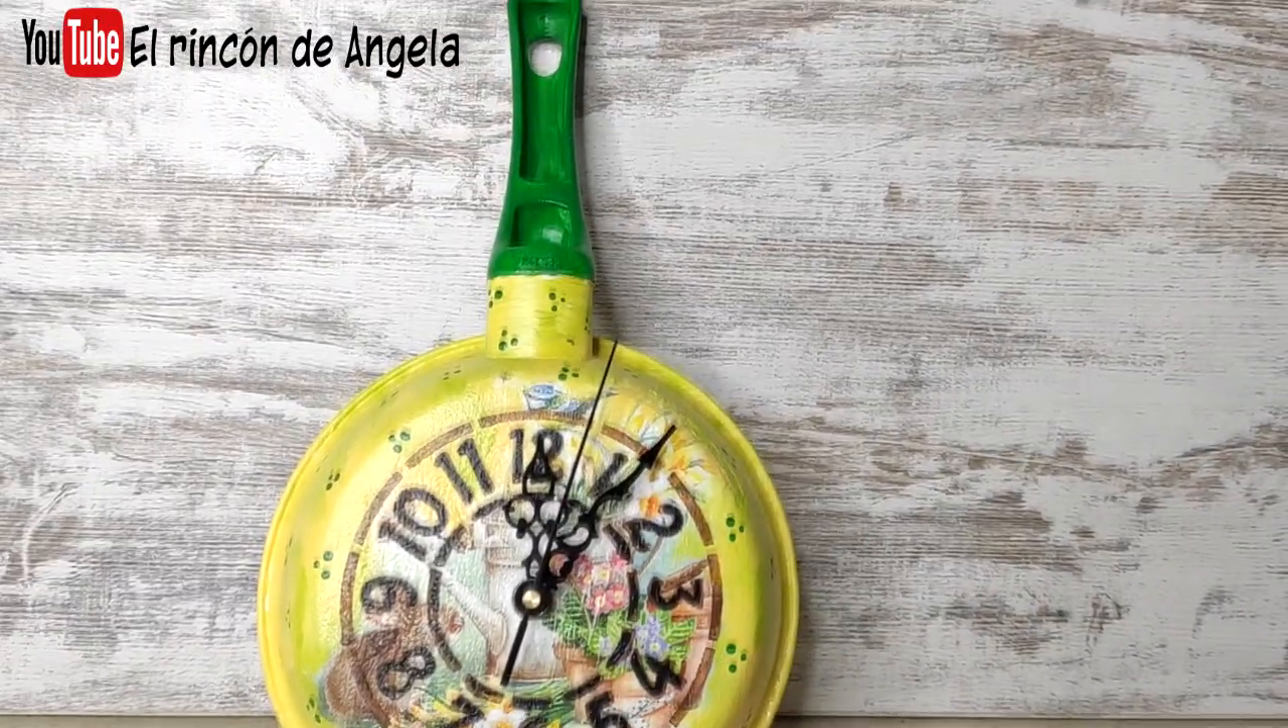Y con el mecanismo ya colocado, ya tengo mi reloj de cocina.